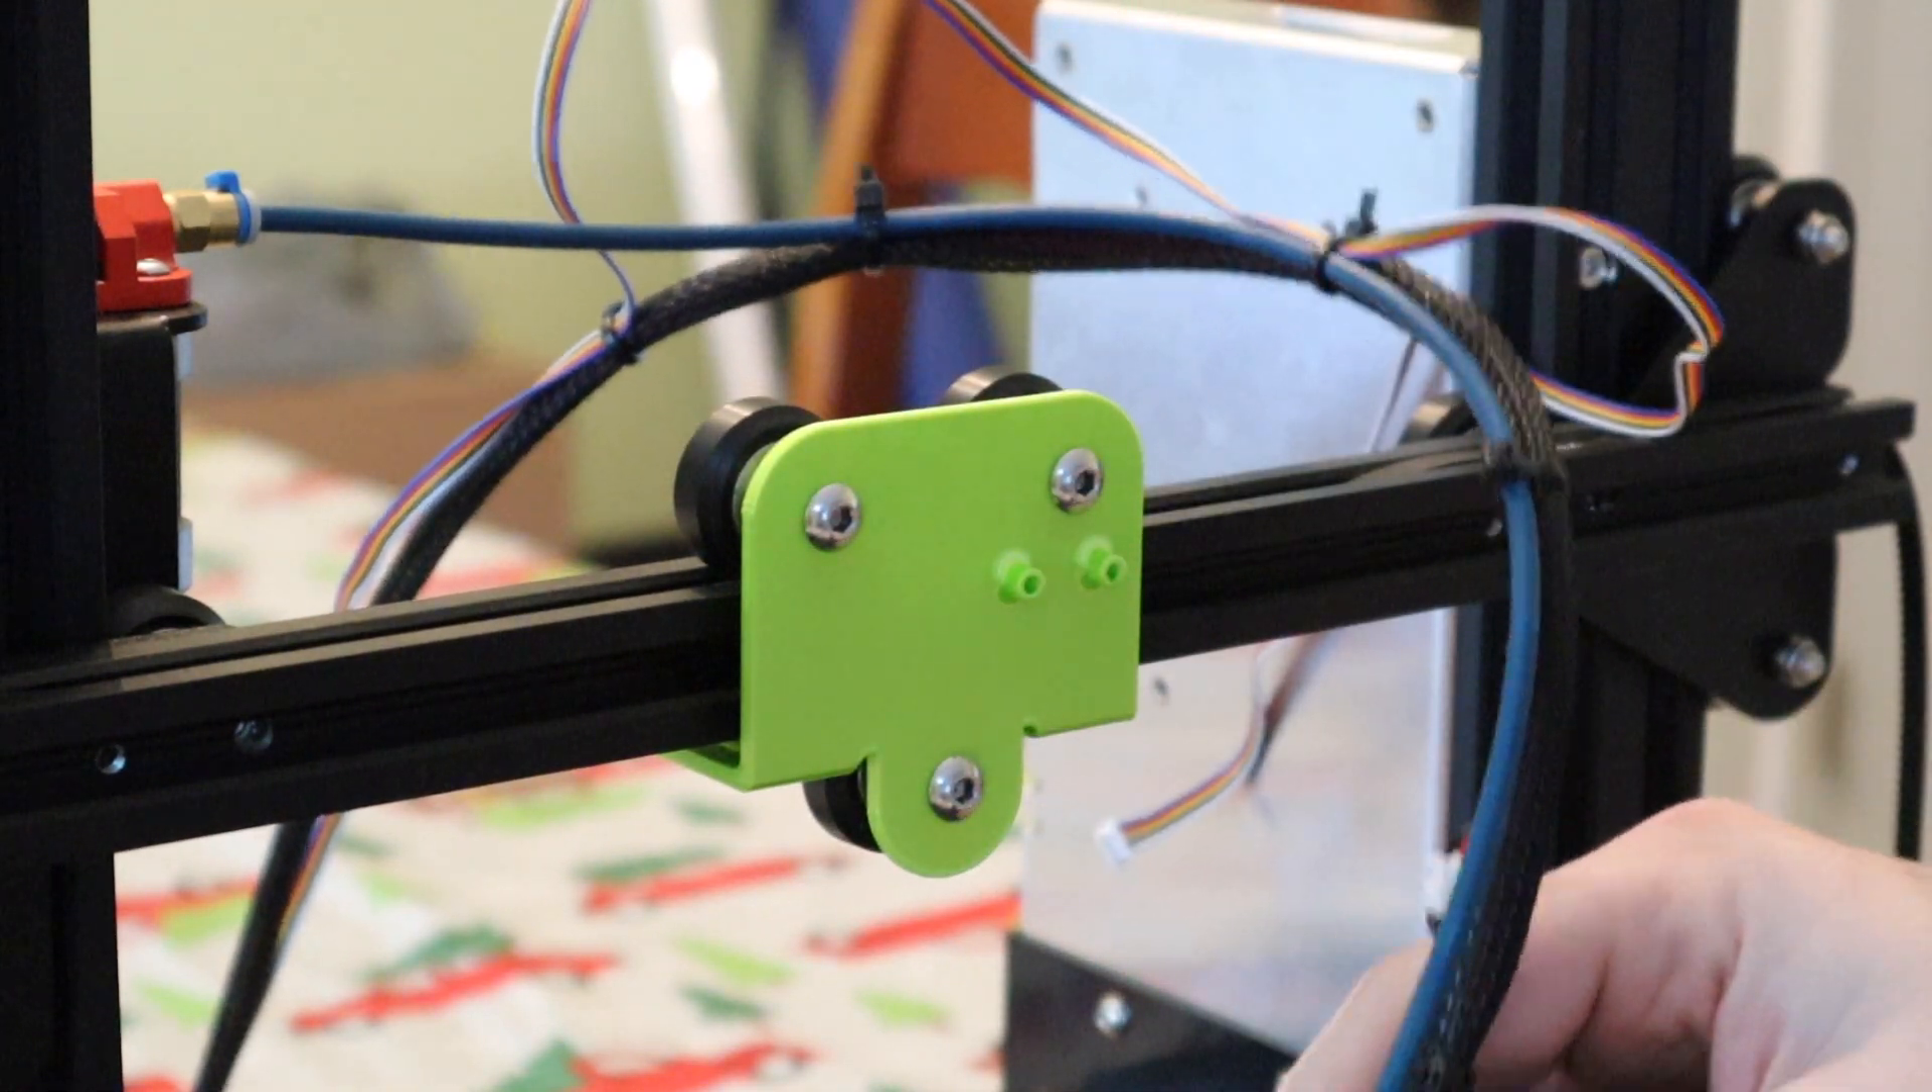Alright so we have our newly designed X carriage mounted up with the wheels on it and it rolls on the X axis perfectly.